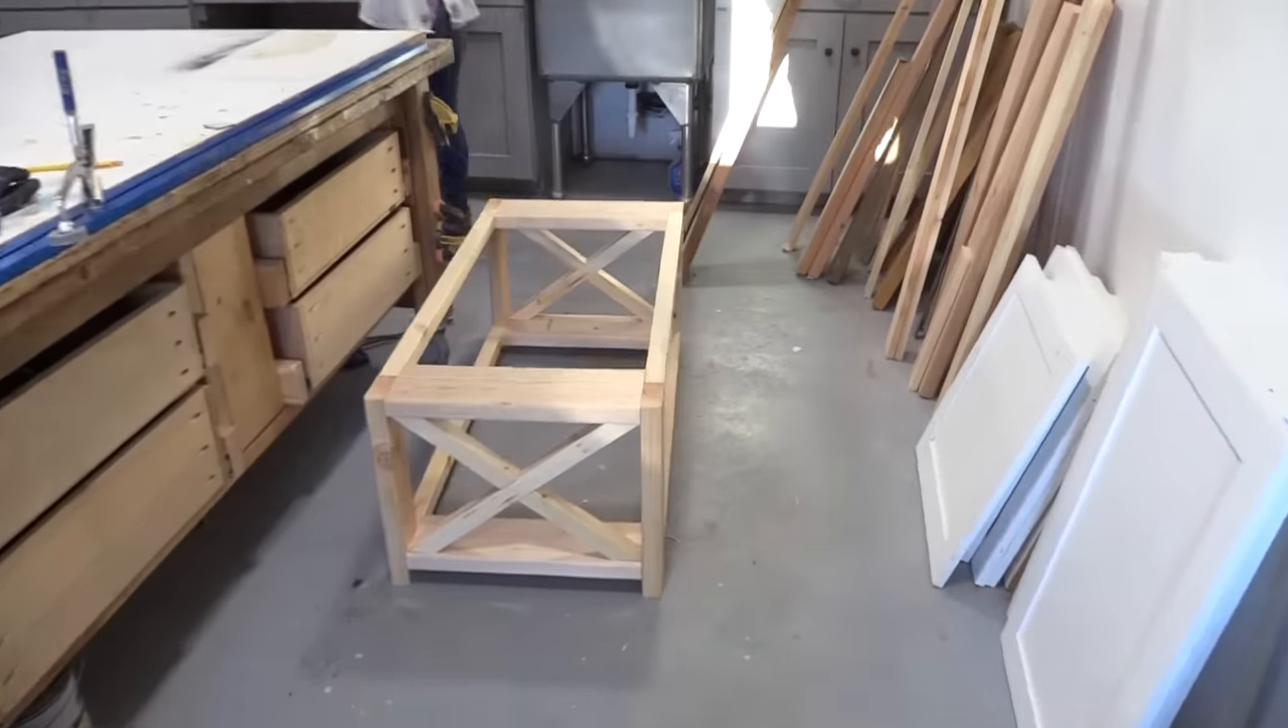The X's are all done.